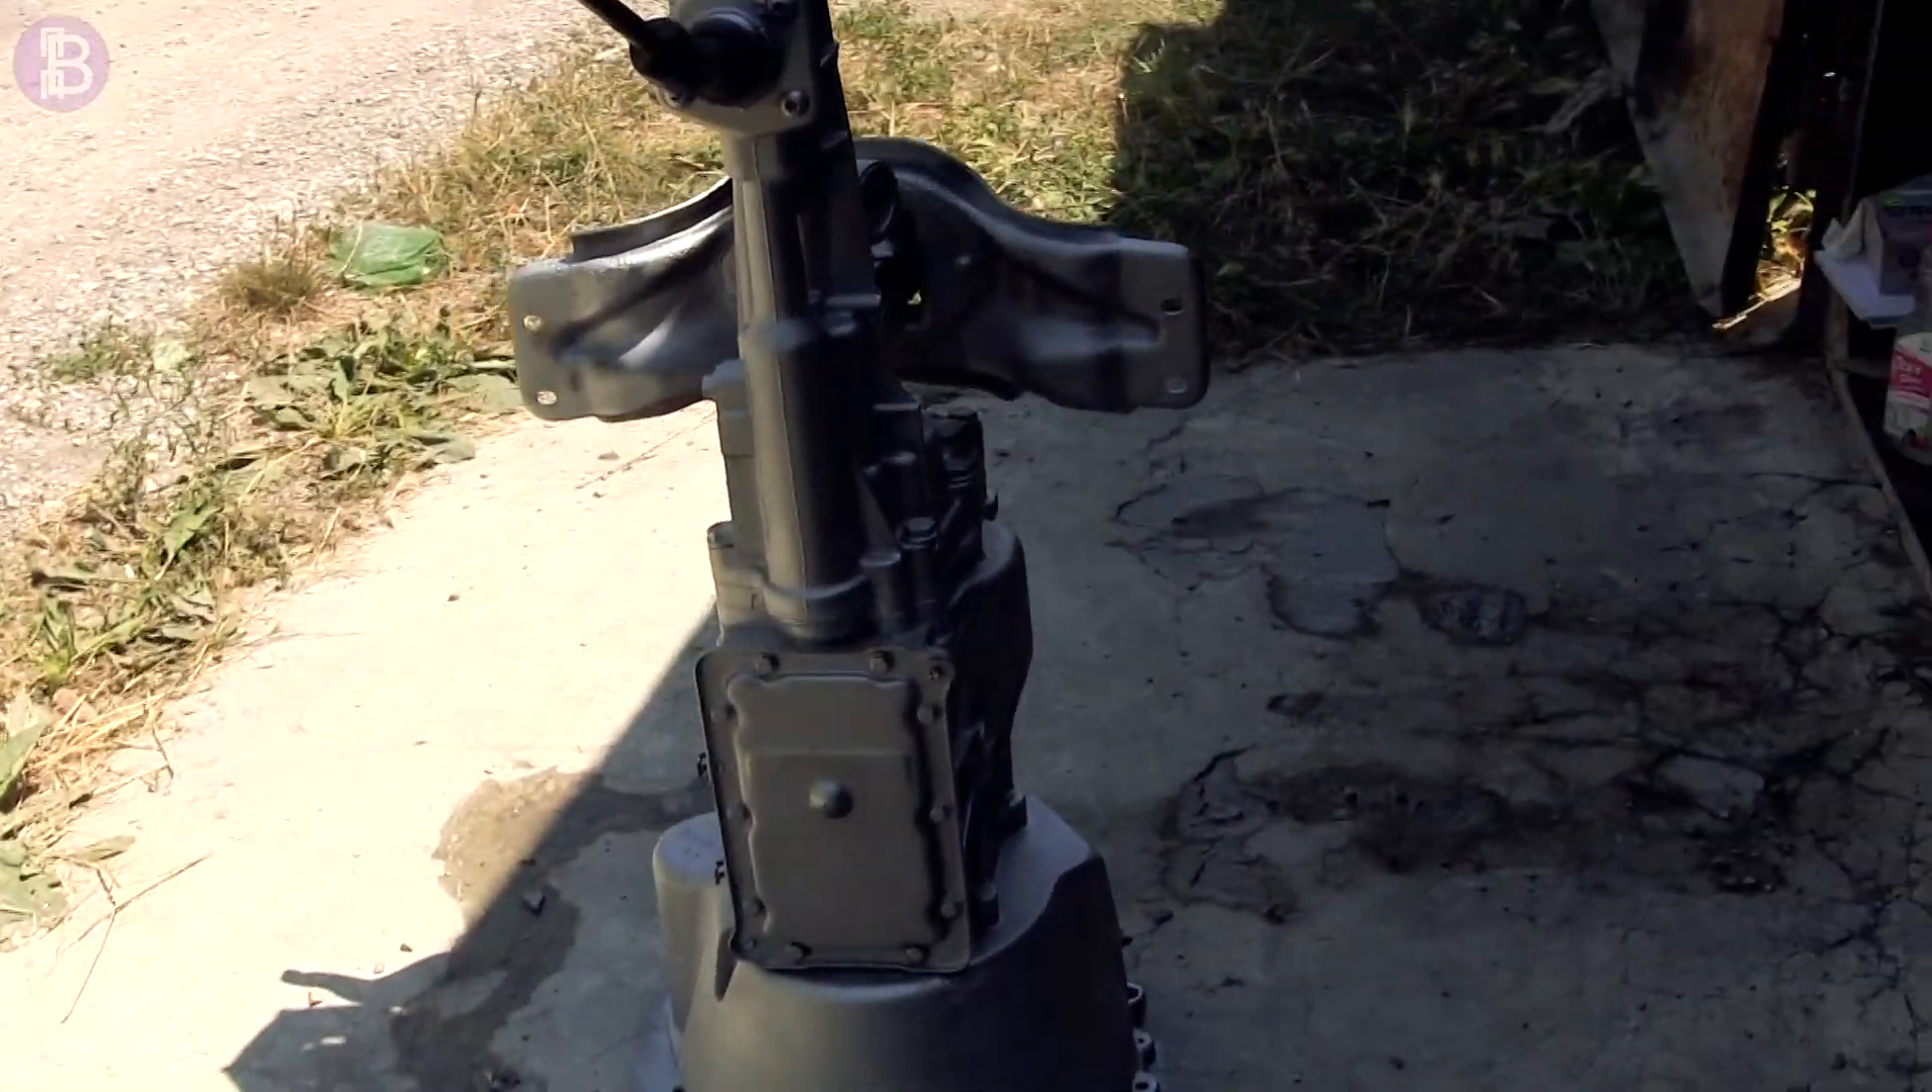Но пока Вот такого вида у меня коробочка Осталось только ее поставить.